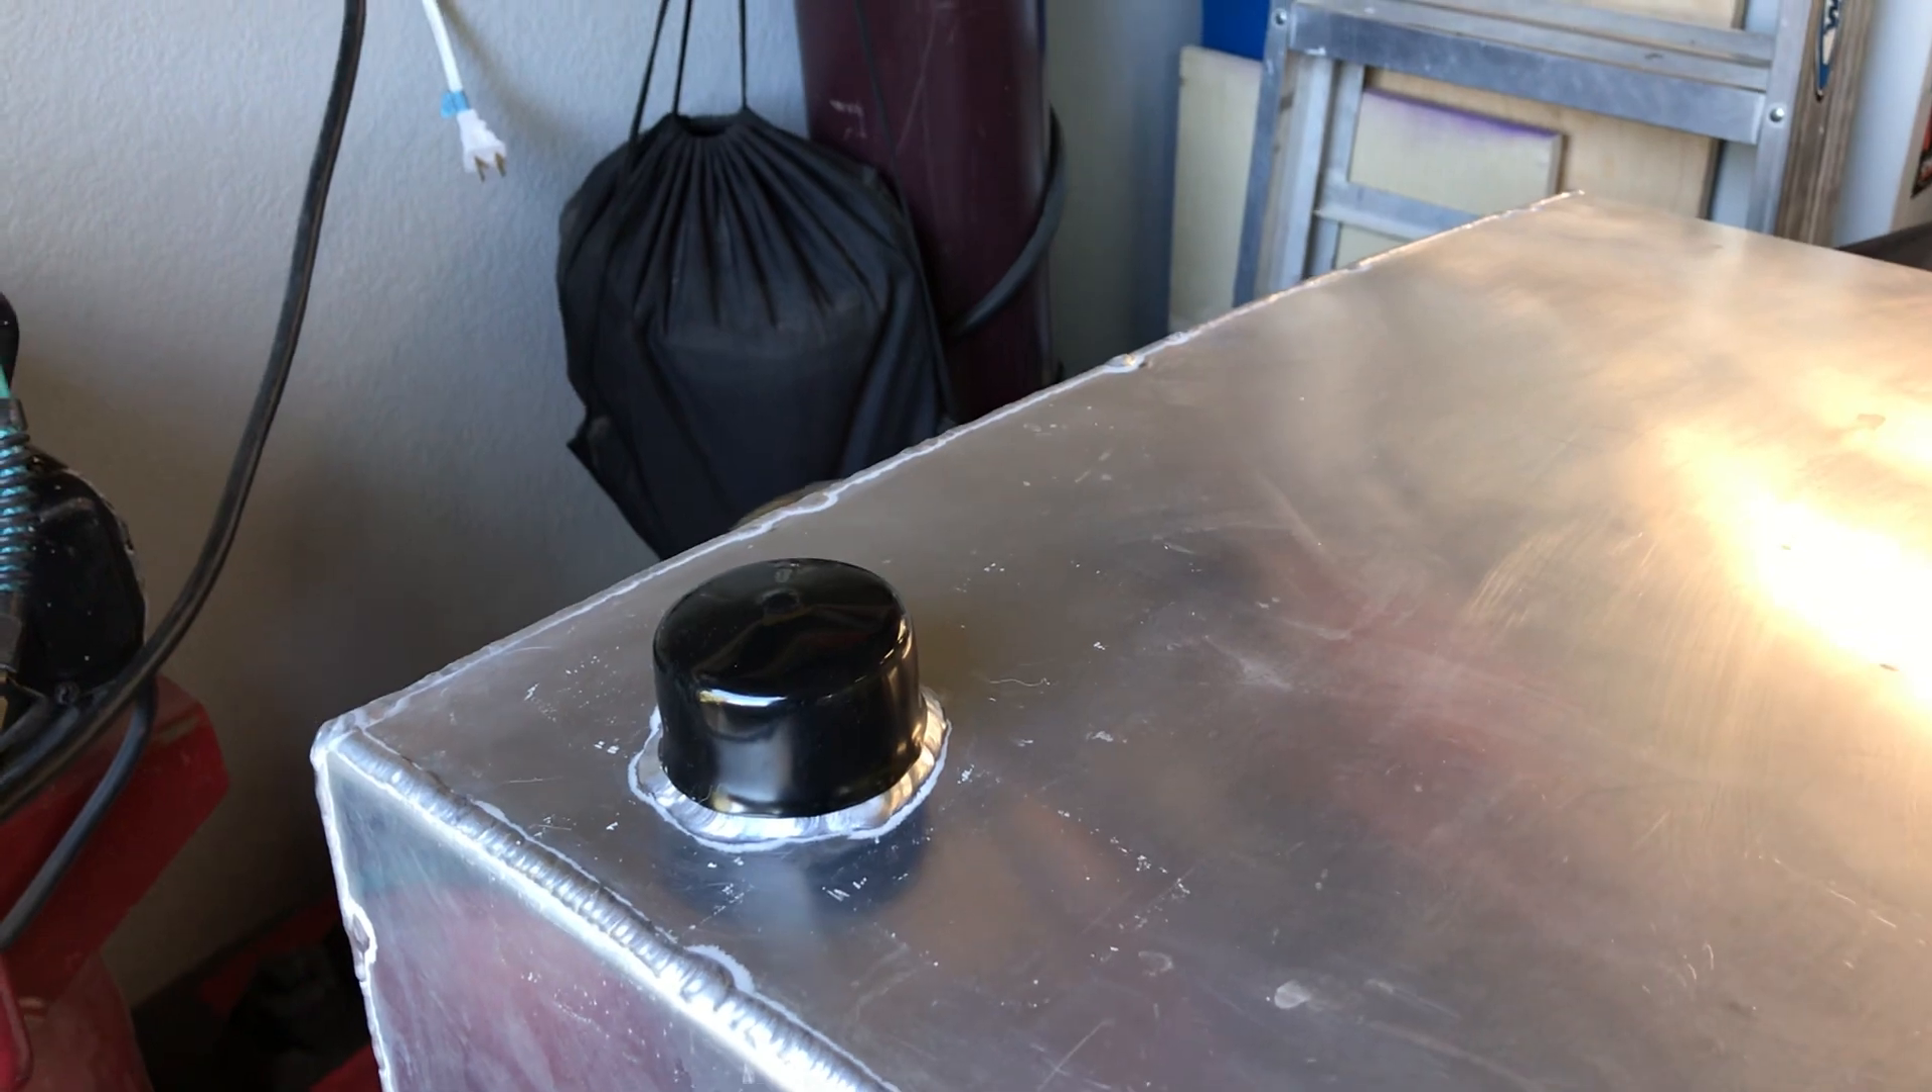The biggest problem I had was finding a way to cap off the filler neck and you can see over here that I've got I've got this rubber cap on here now.